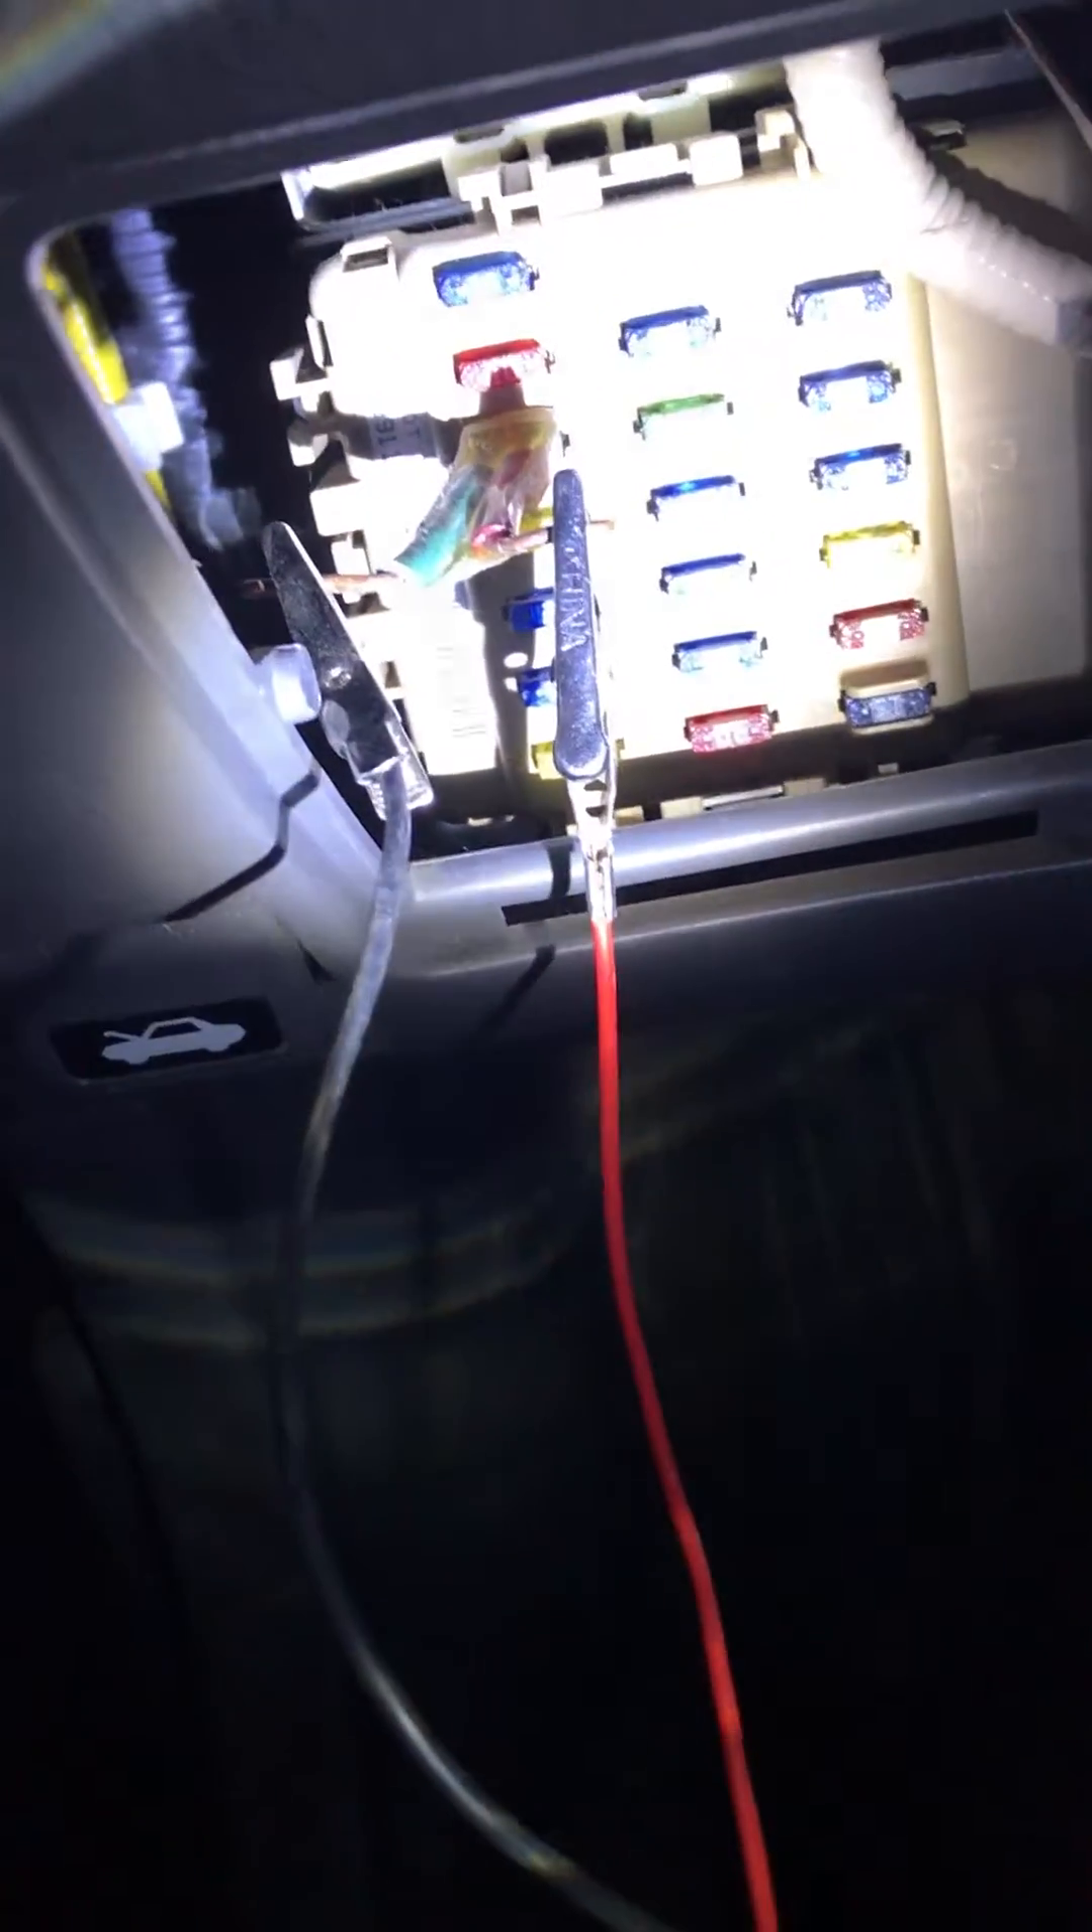Okay so my leads there have now been connected.